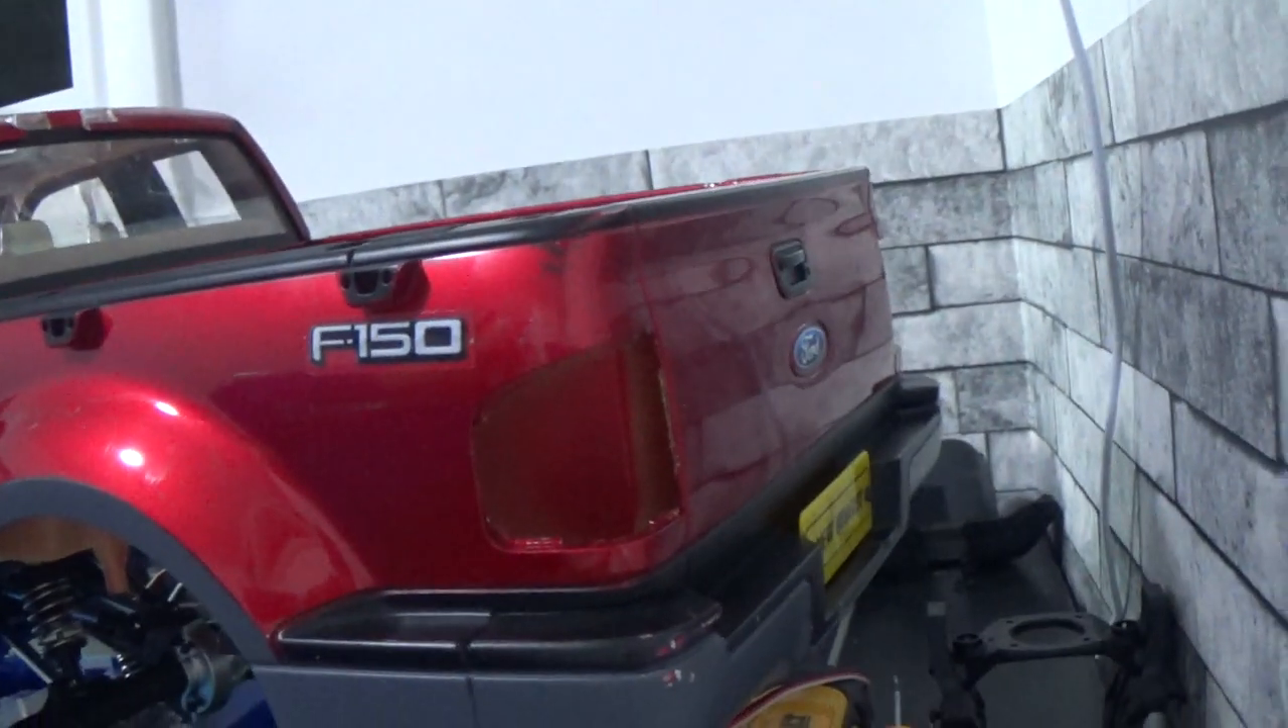The rear lights I ended up taking them off so I can paint this cuz I don't want to tape it.